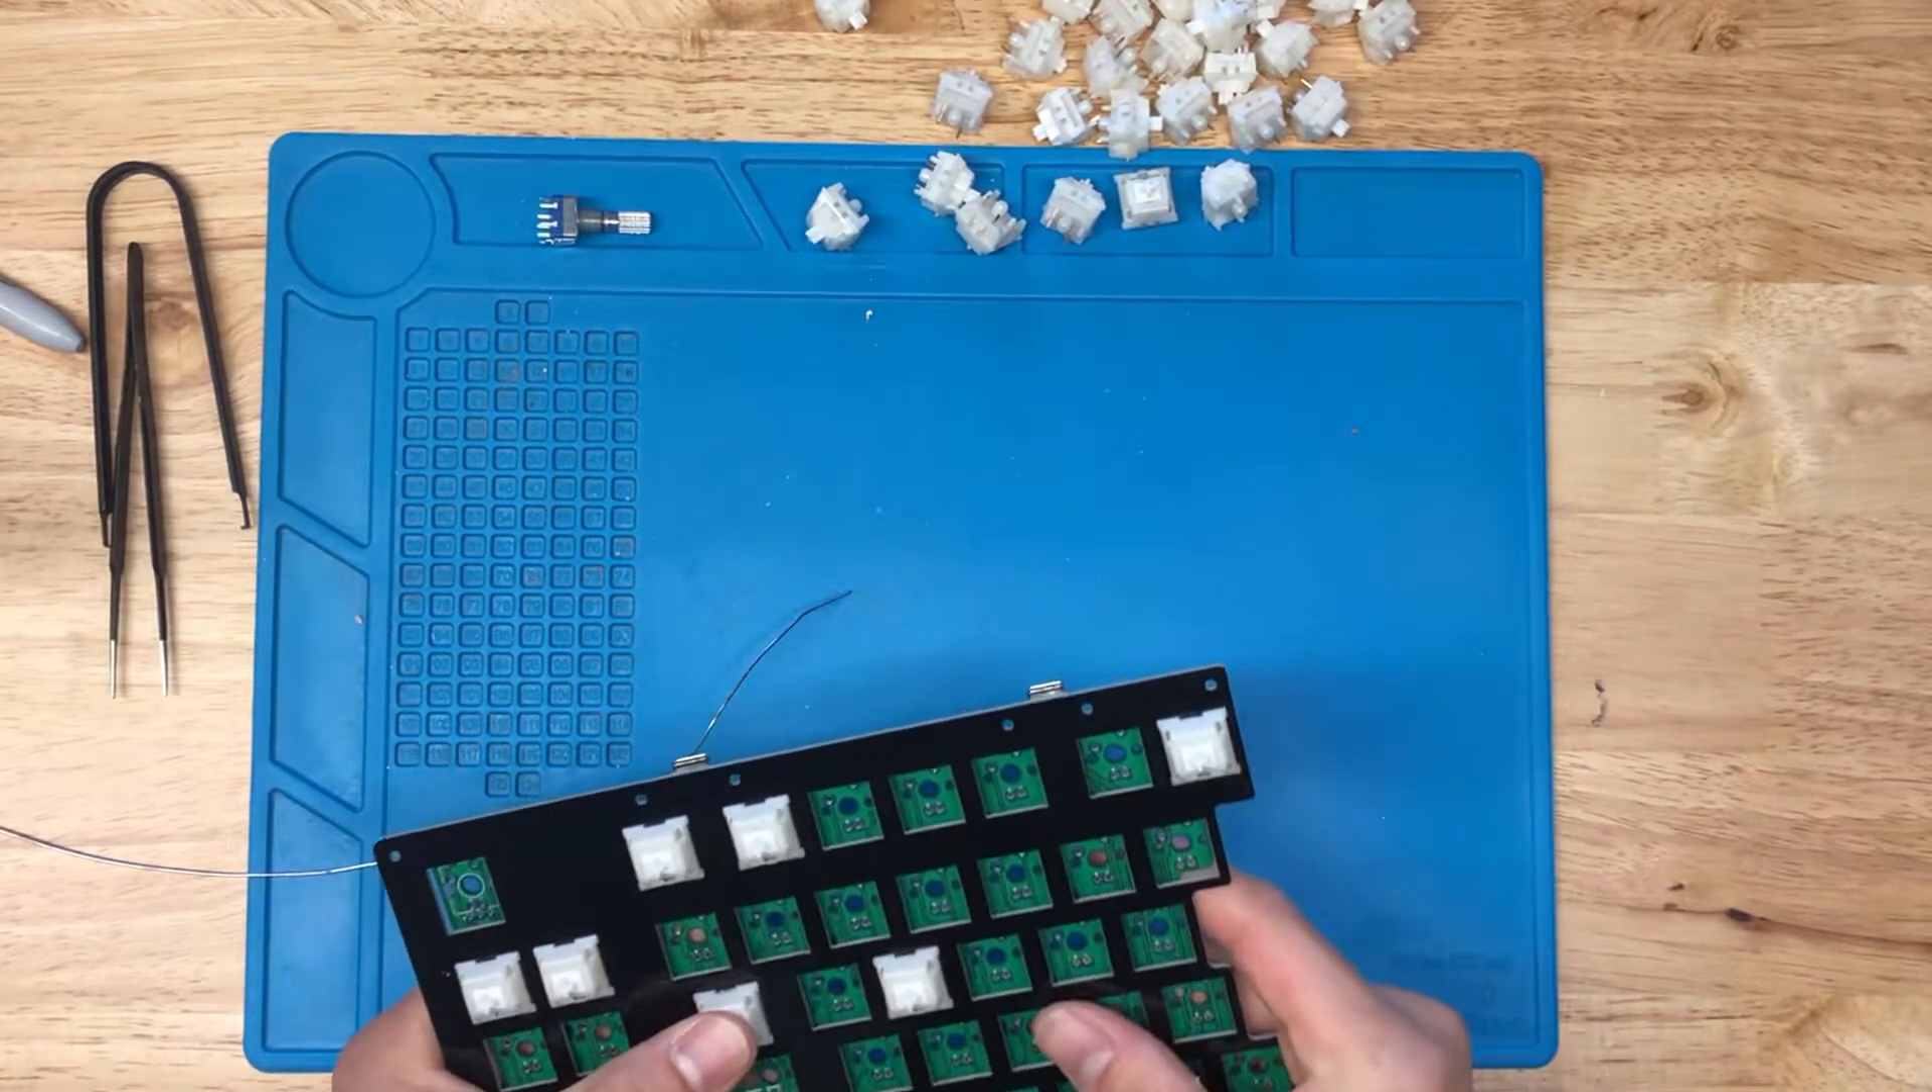So we've got all these switches in here, soldered in, just gonna insert the rest of the switches.